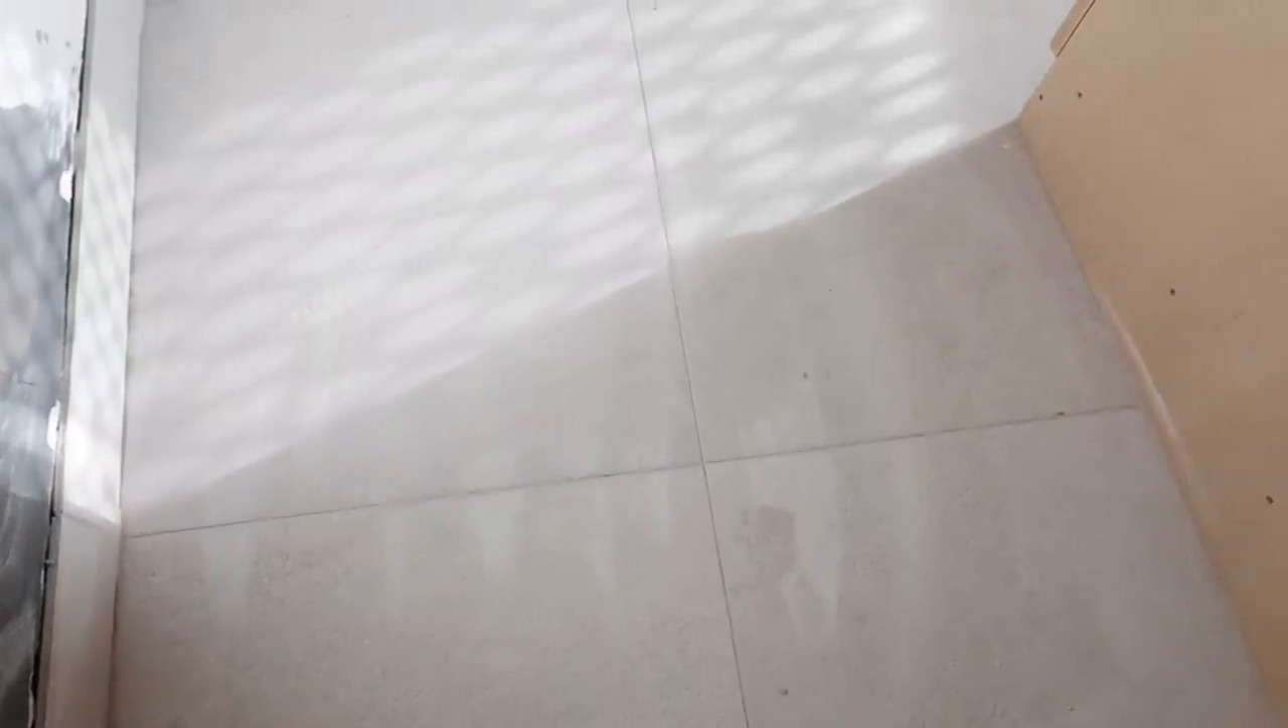So the last tiles have gone in and so has the grout.